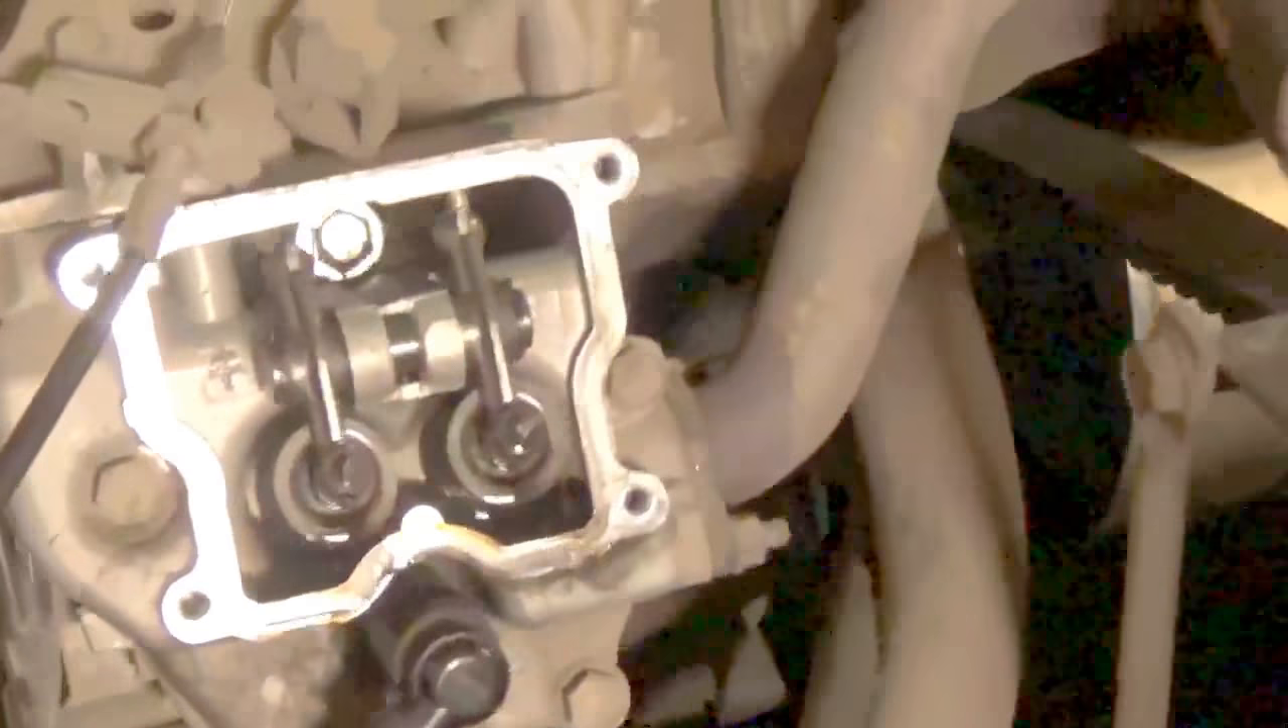All right, so you'll see here we have the valve covers removed.